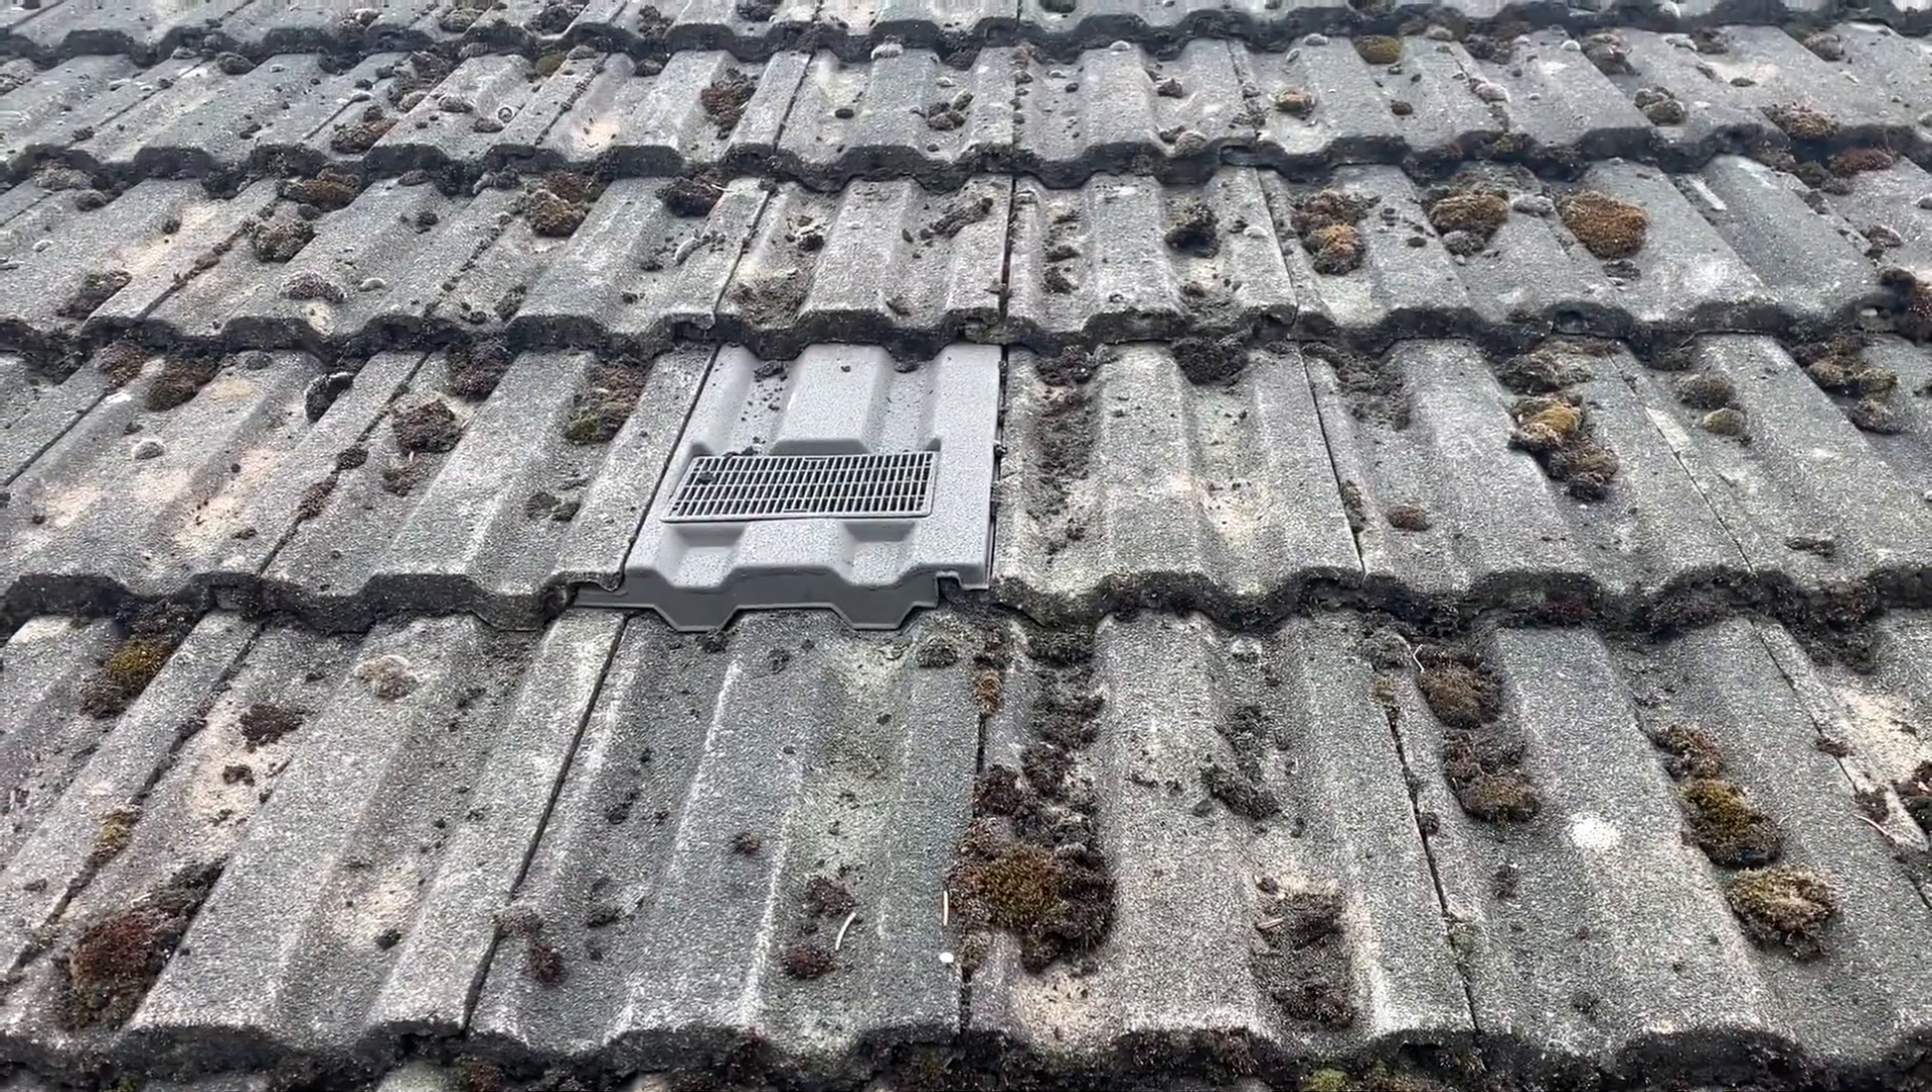There's our vent tile you can see that it just sits nicely on the roof.